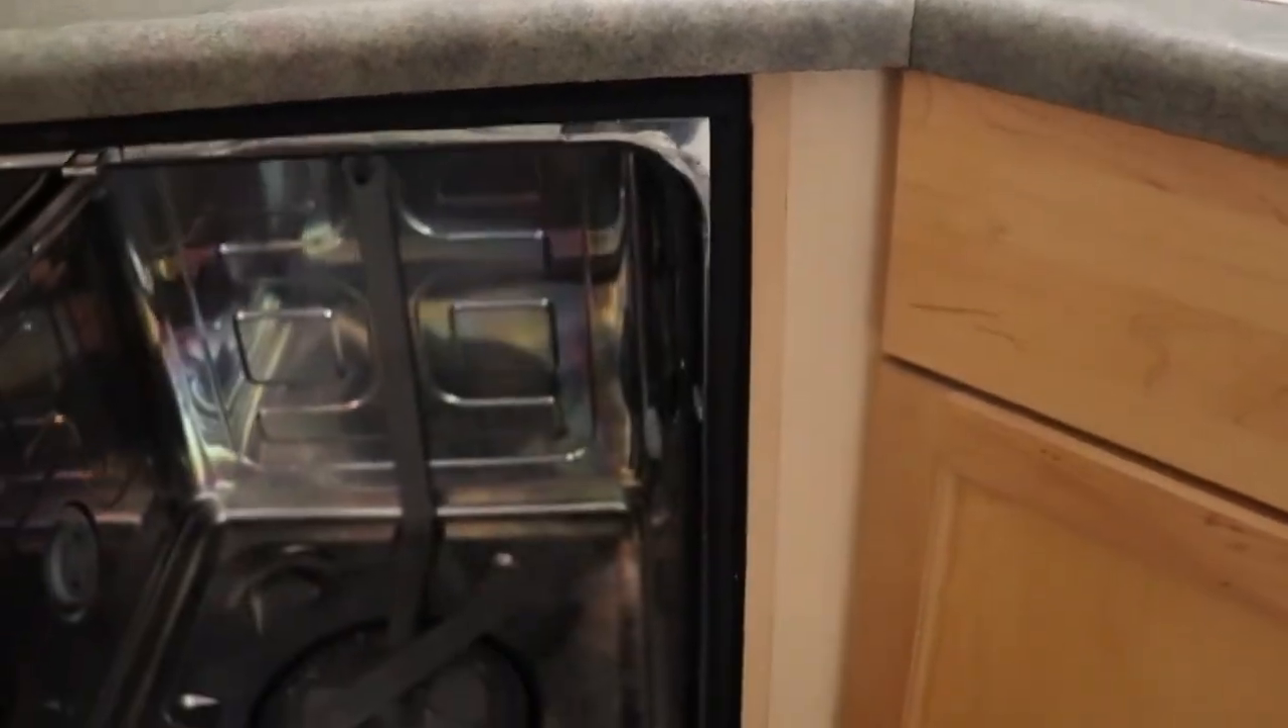All we got to do is put the racks in and should be good for a test.